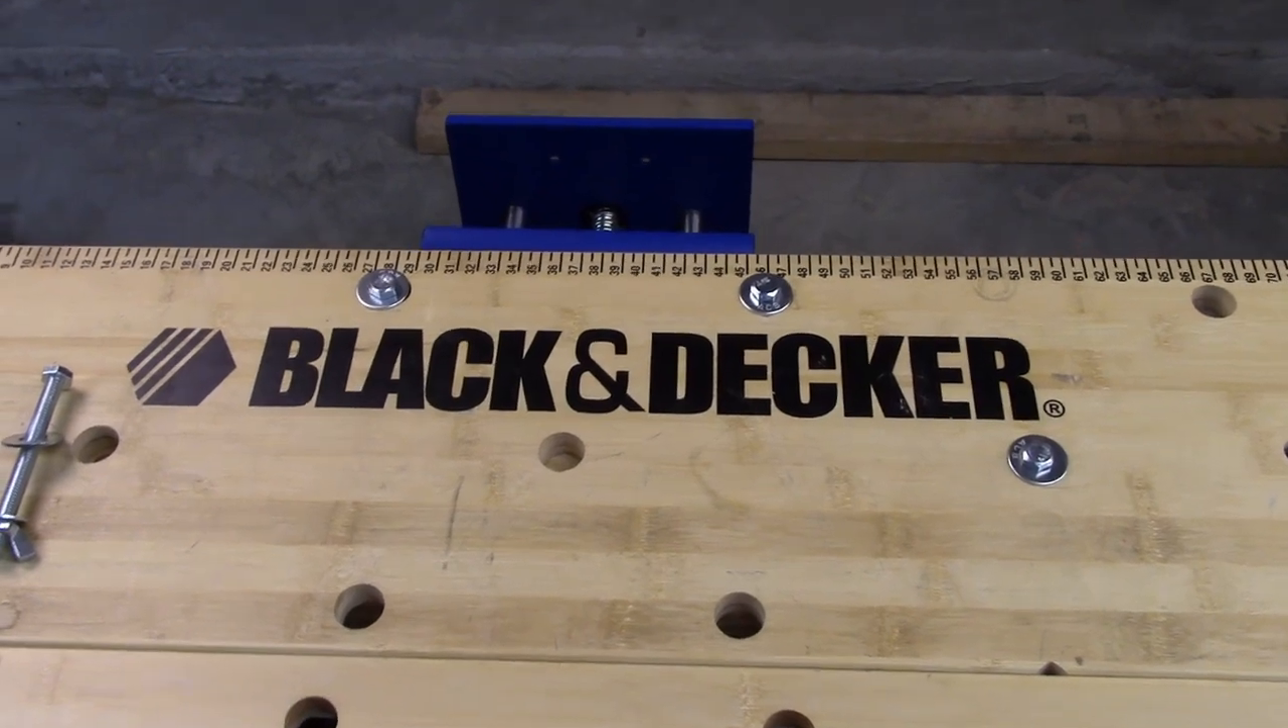You can see where I've used the bolts with the washers on three of the holes, and then here's one of the bolt assemblies.